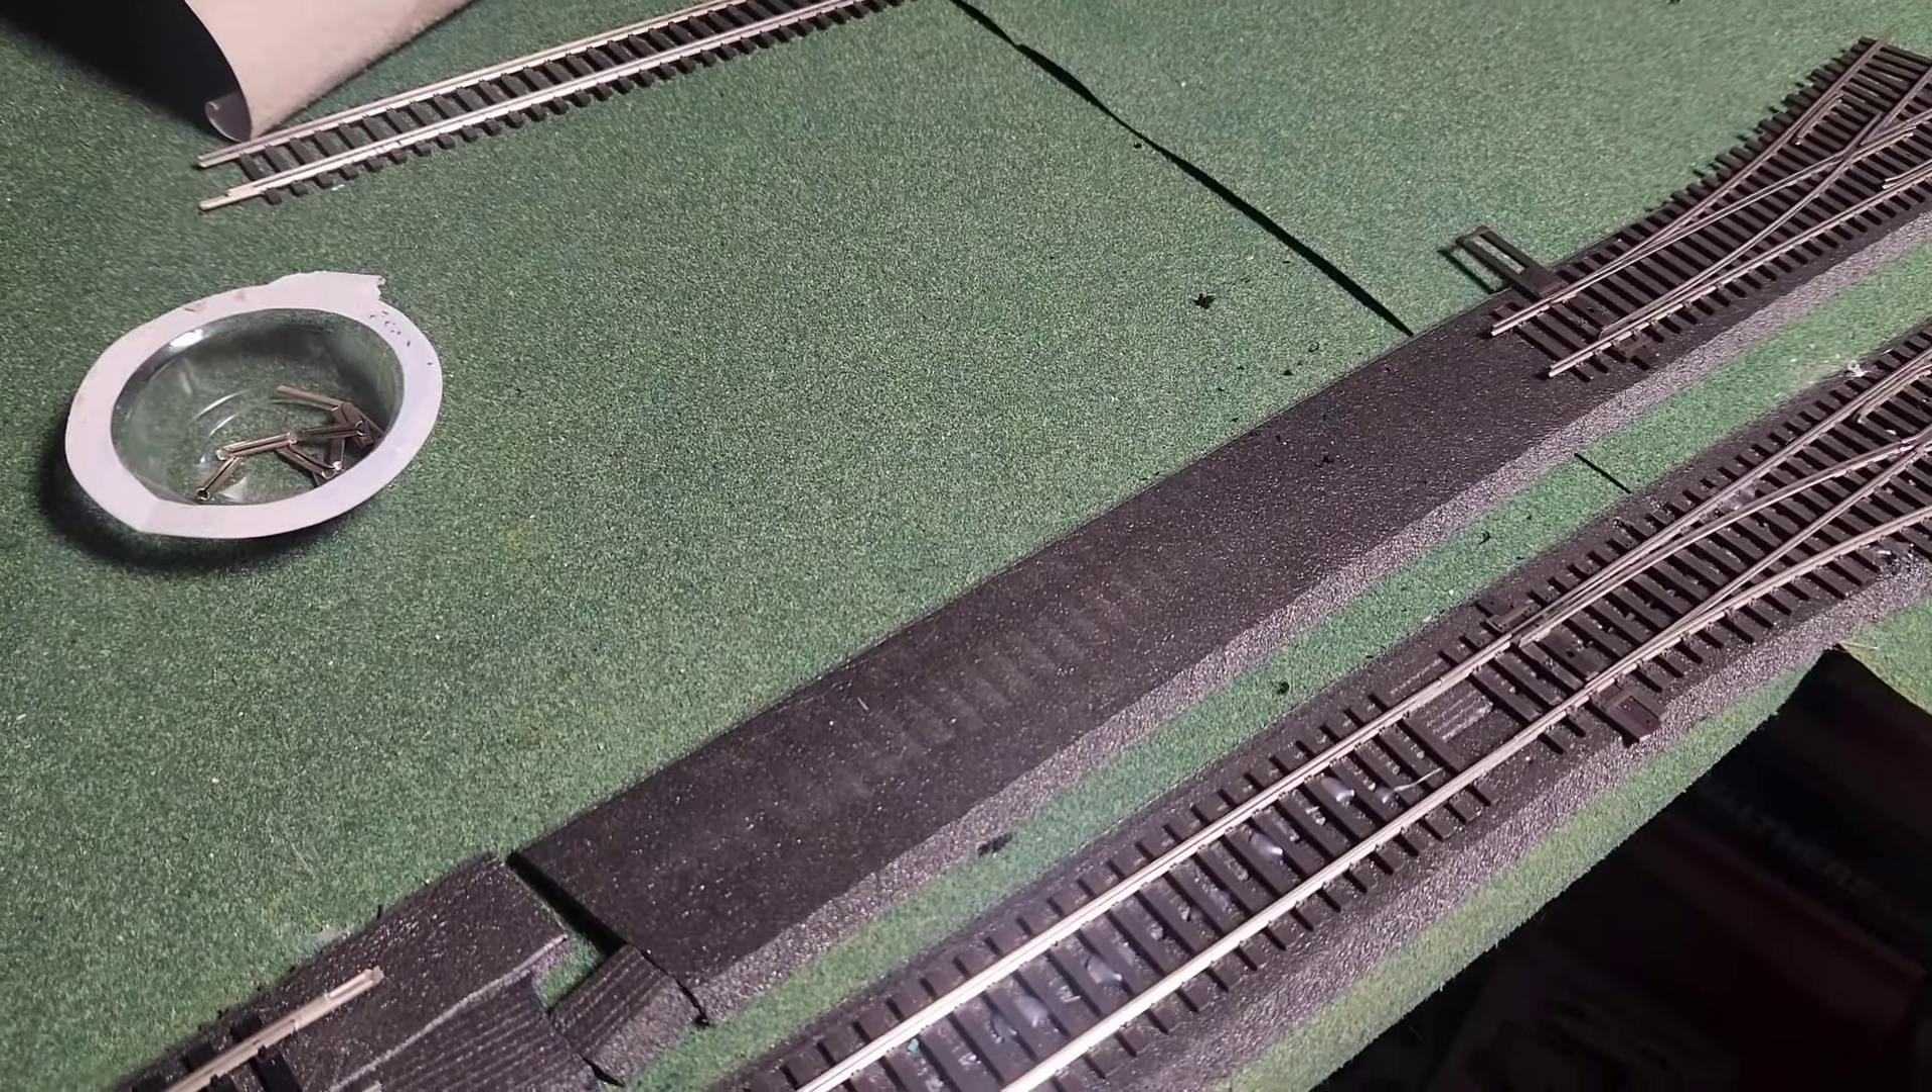Now we need to work on The section of track here that we have missing.